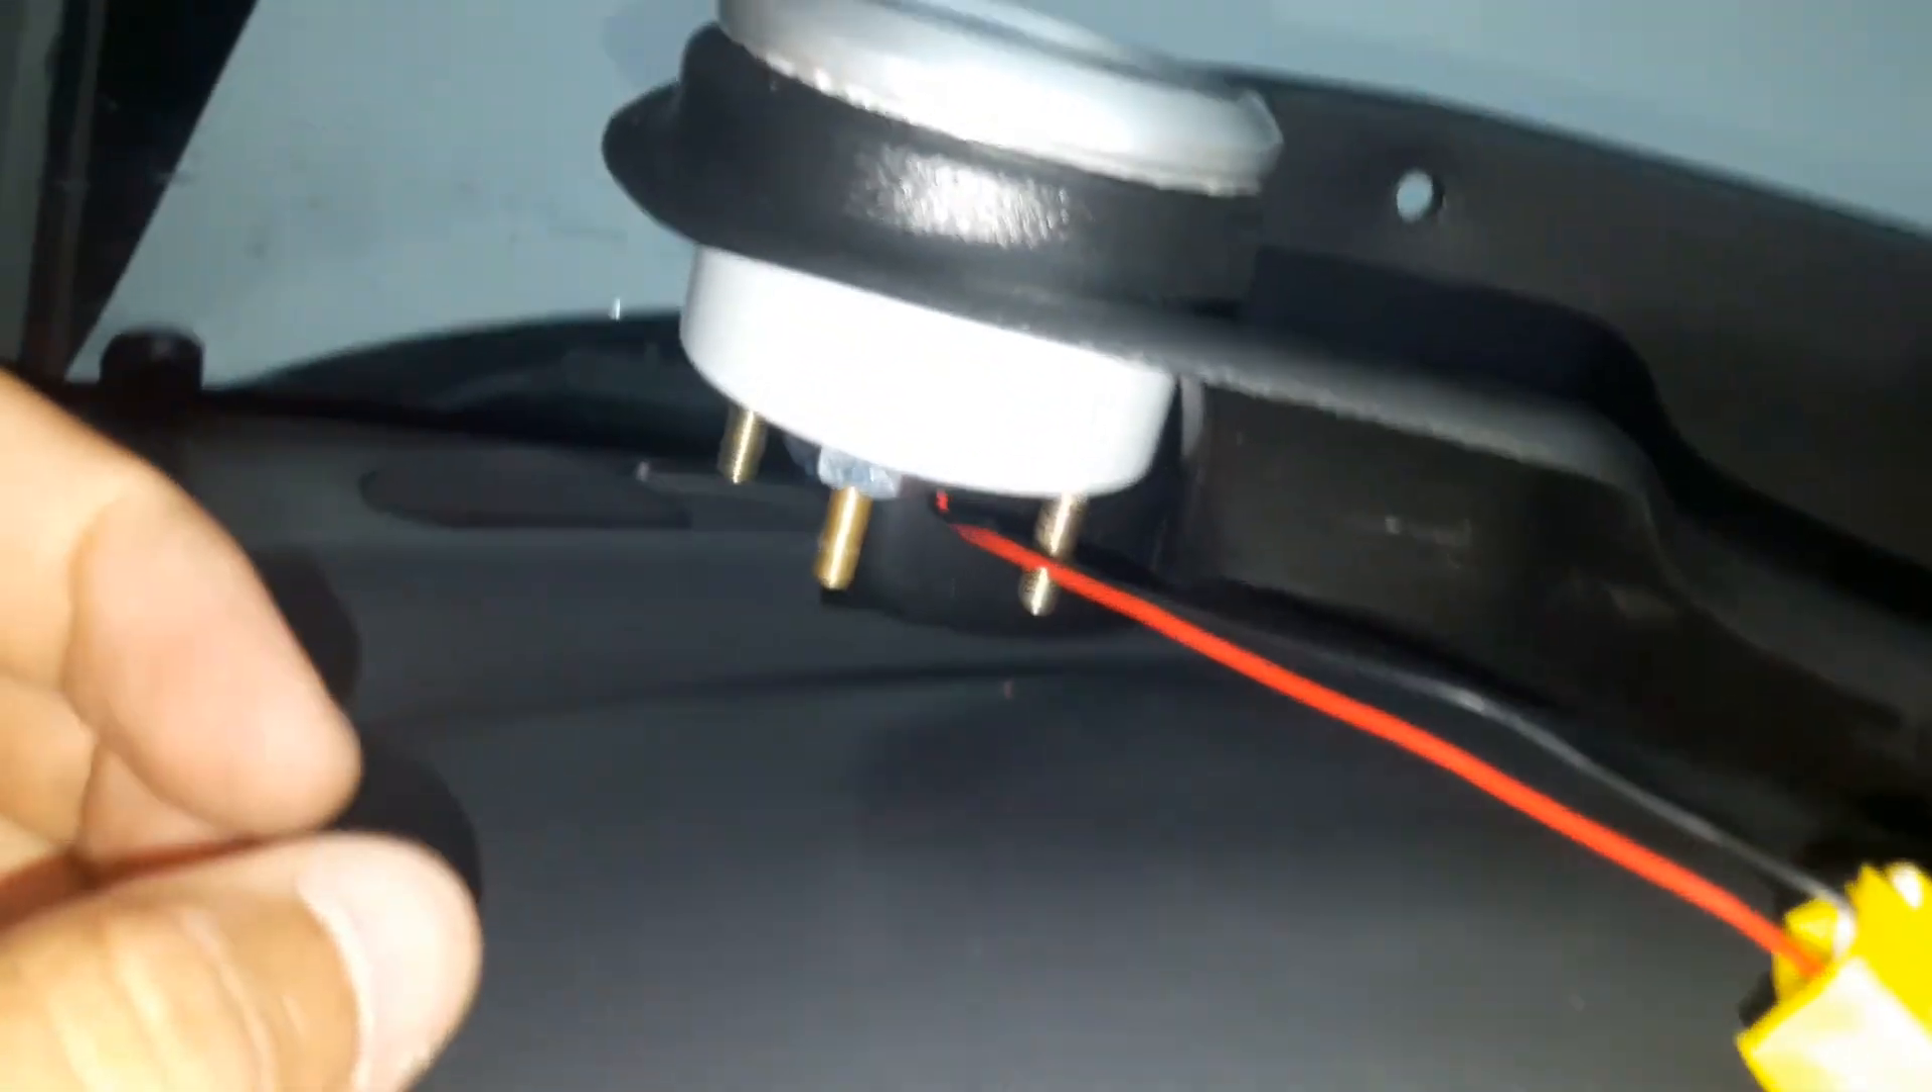Aquí tengo el vacuómetro ya montado en el marco.